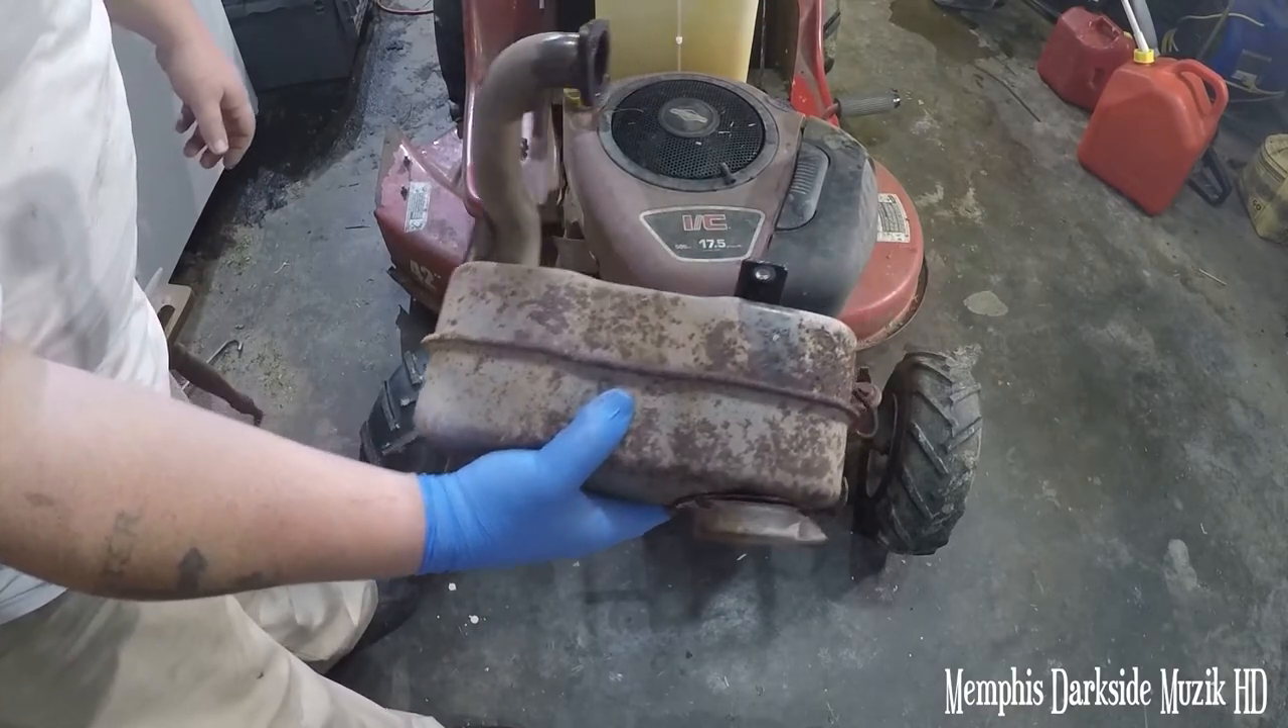All right so uh here we have the old muffler off.